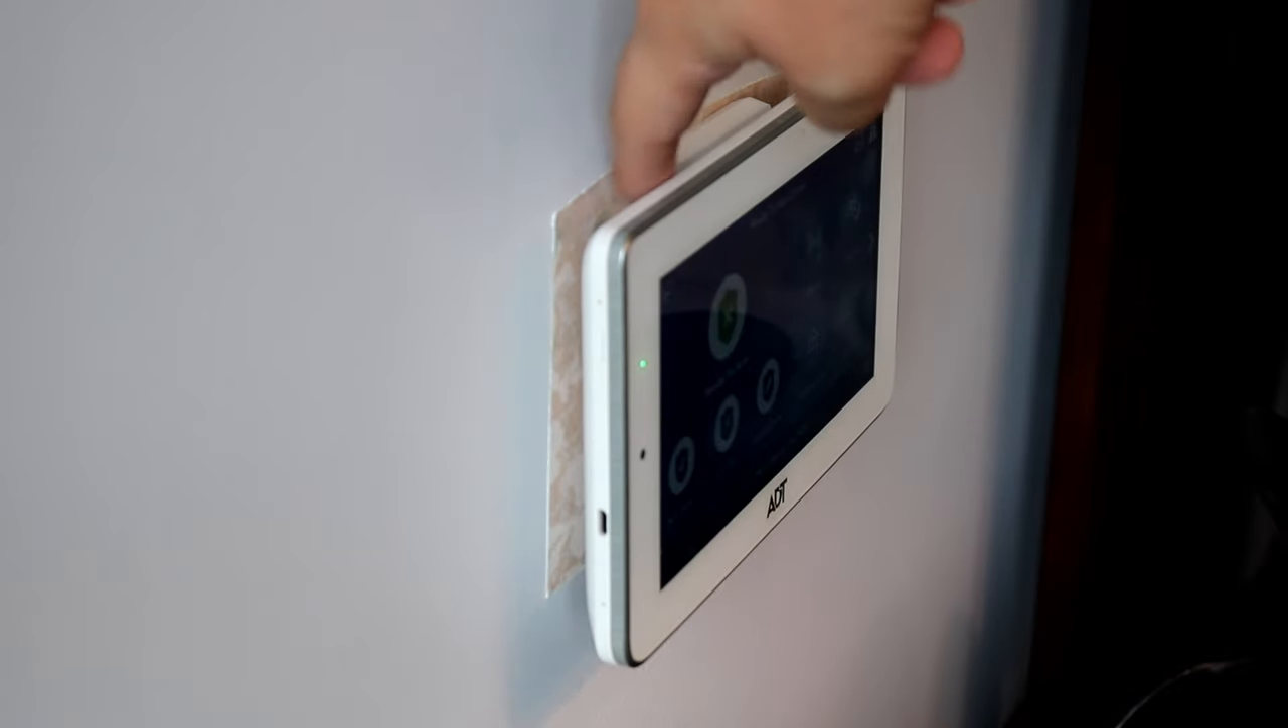The downside to it is because it's a tablet, it goes into a stand on the wall, which can be powered through the old cable for your old security system, but it leaves a big gap of air here.